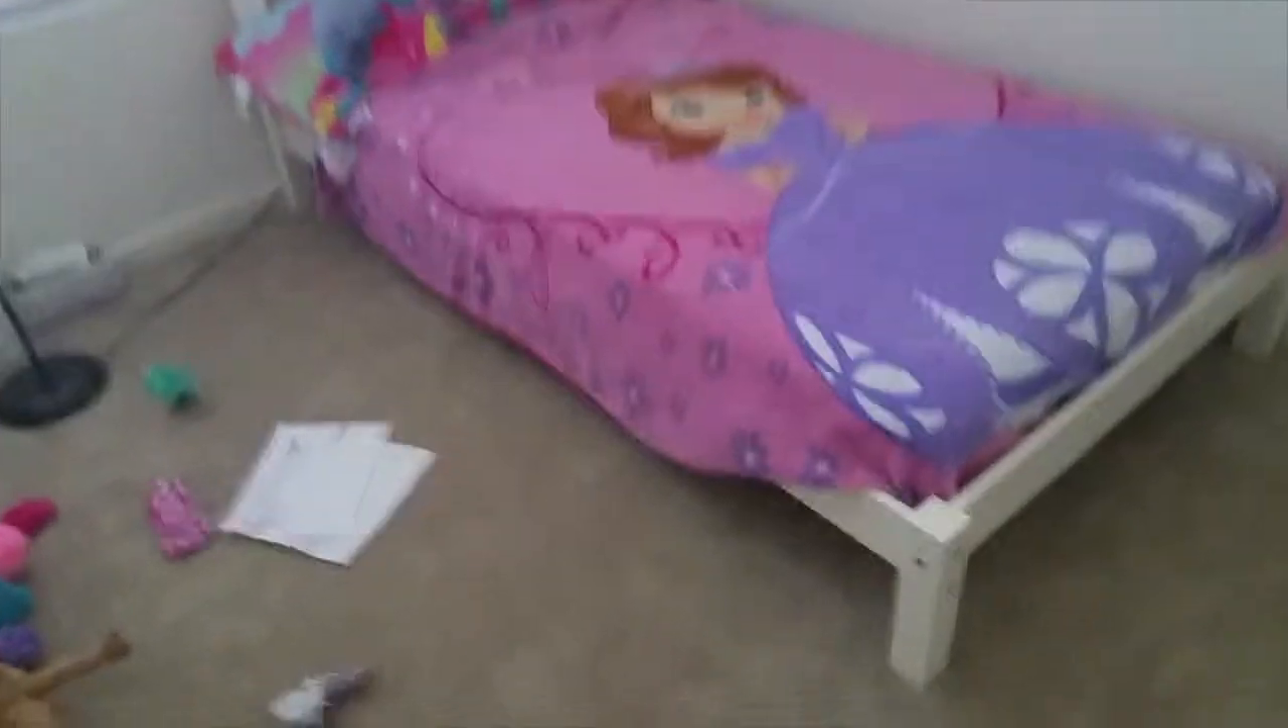That's the bed complete see how it all looks.